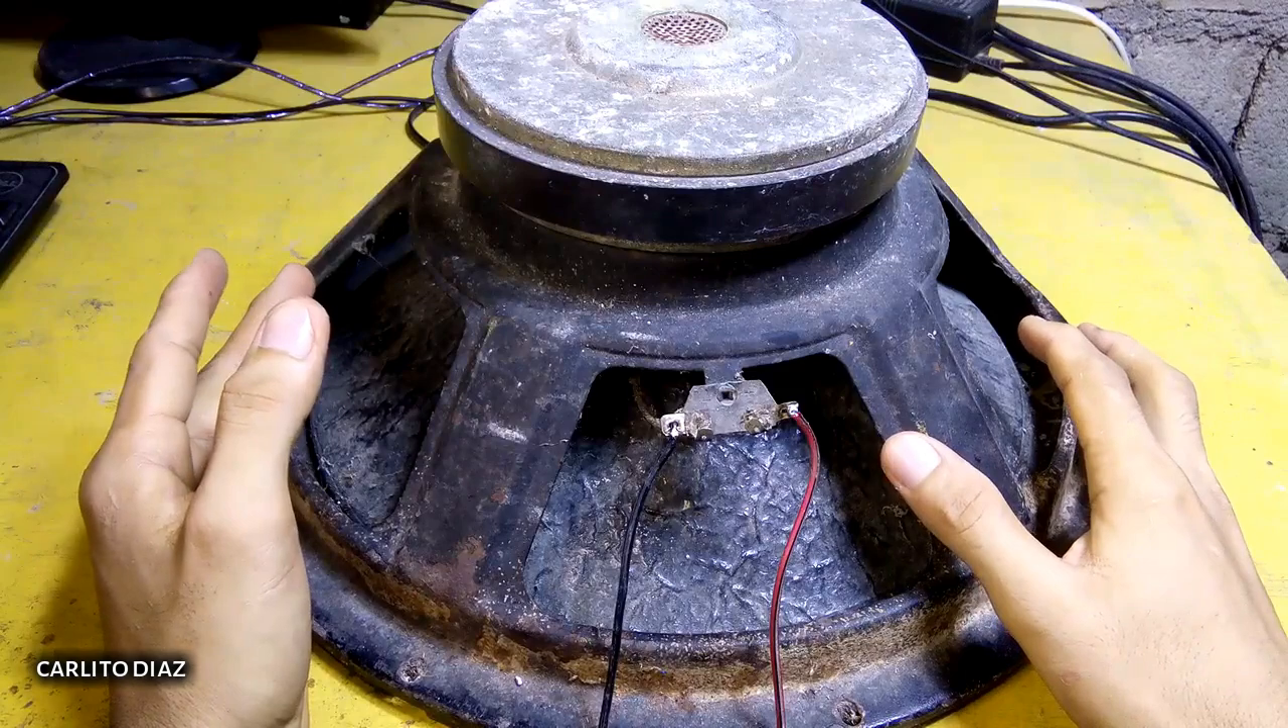So, nalagyan na natin yung wire guys.